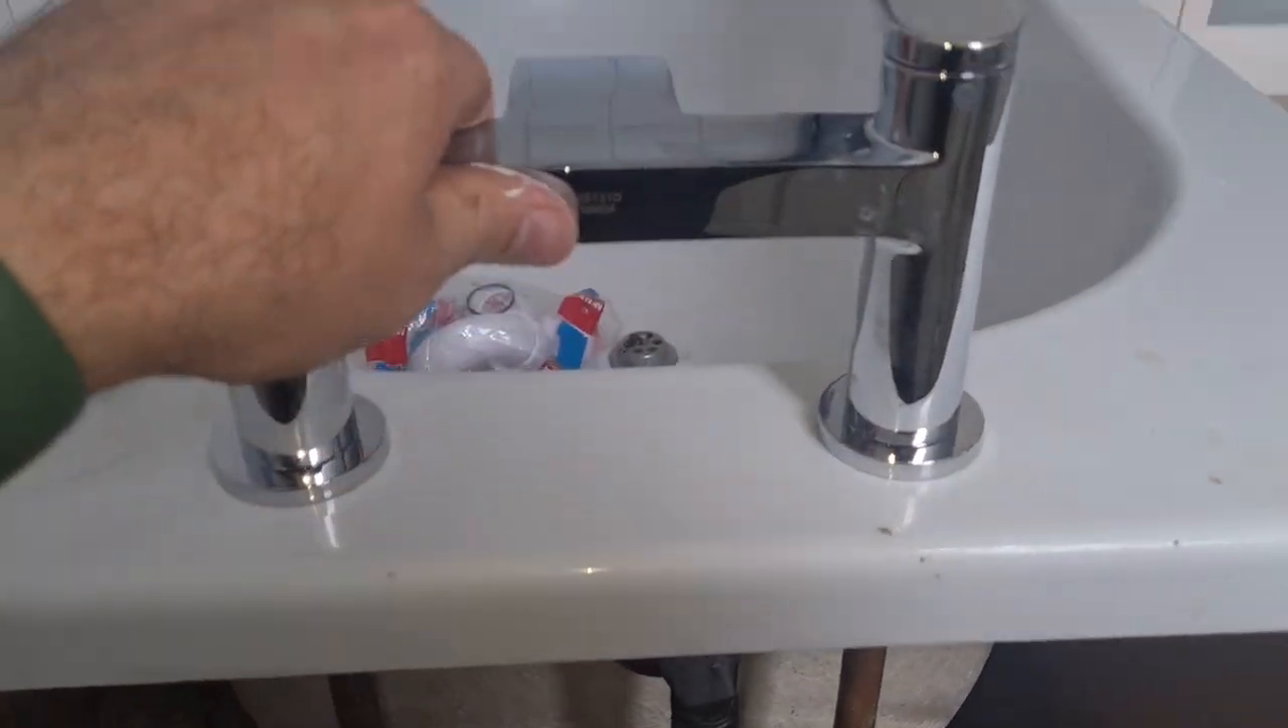New taps in now. Good to go. Nice and solid.